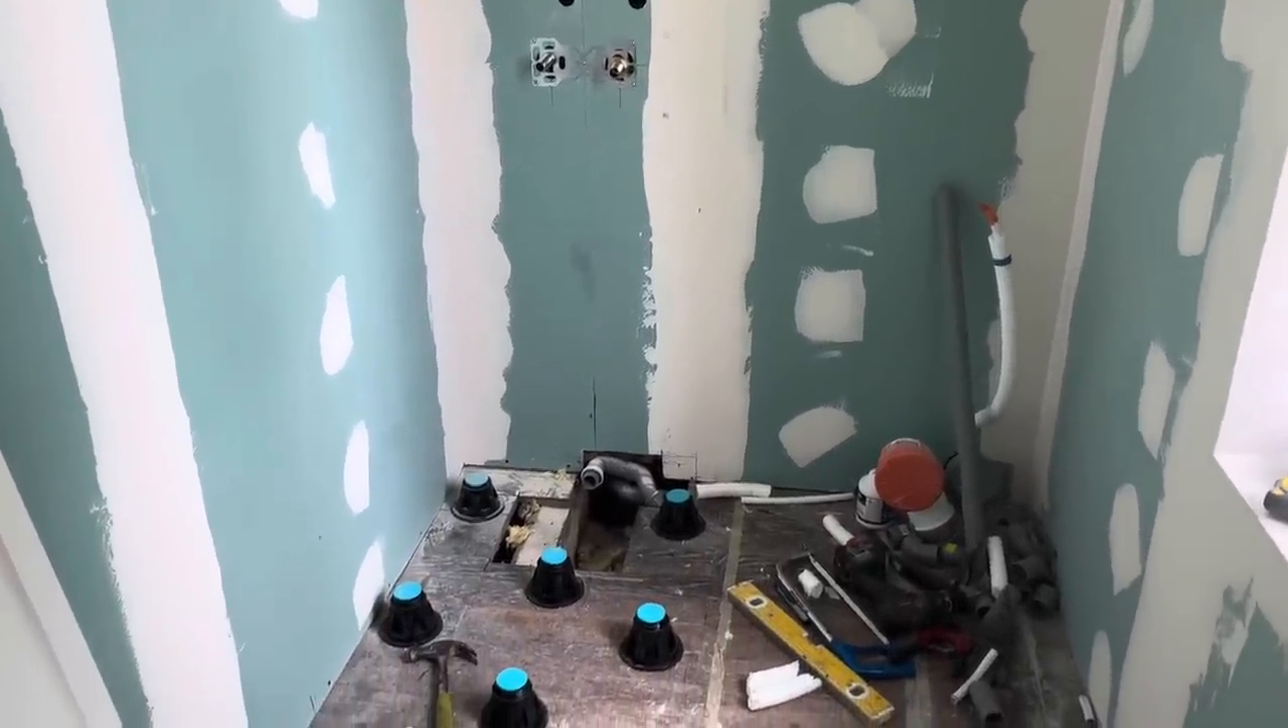I'm busy putting on the stands for the shower, the stabilizing footings.